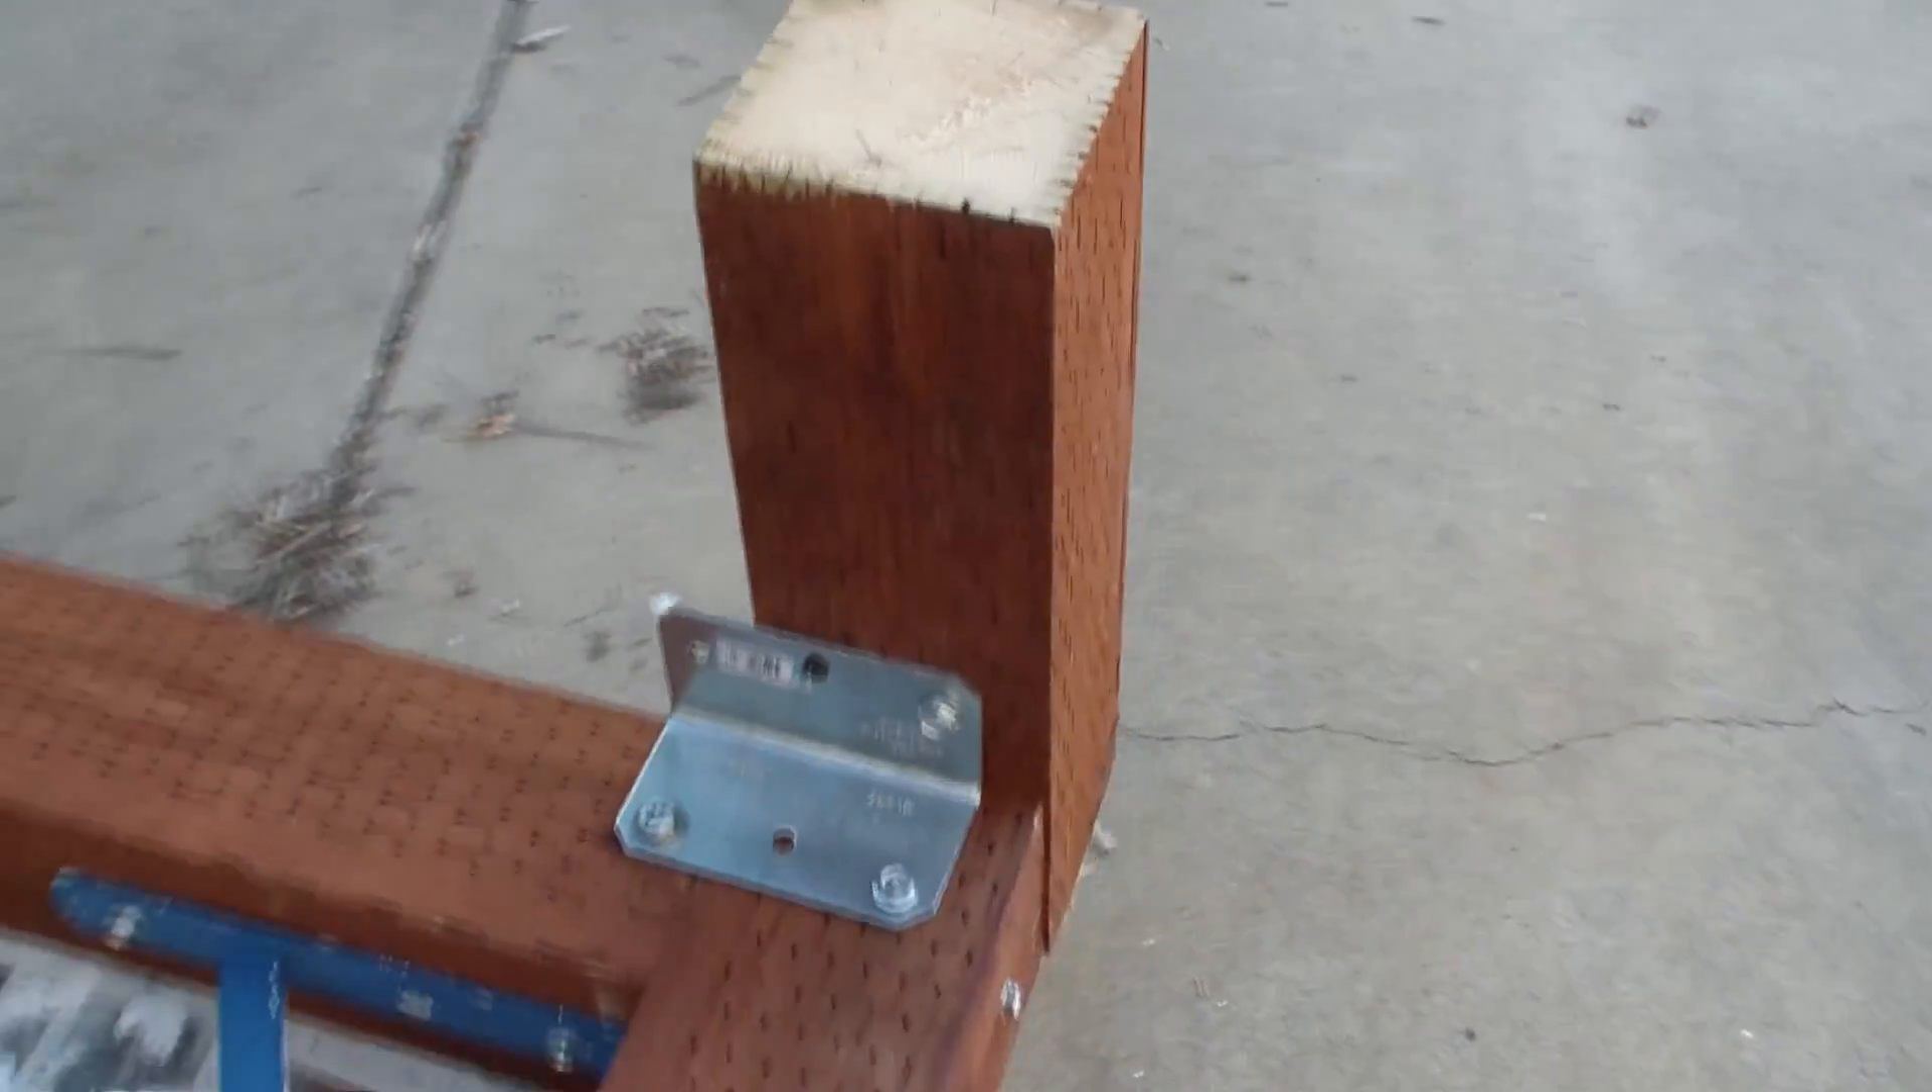You can see how these L brackets came in there as it turns out this is a pretty long L bracket here so it tied both ends together along with tying the top part.